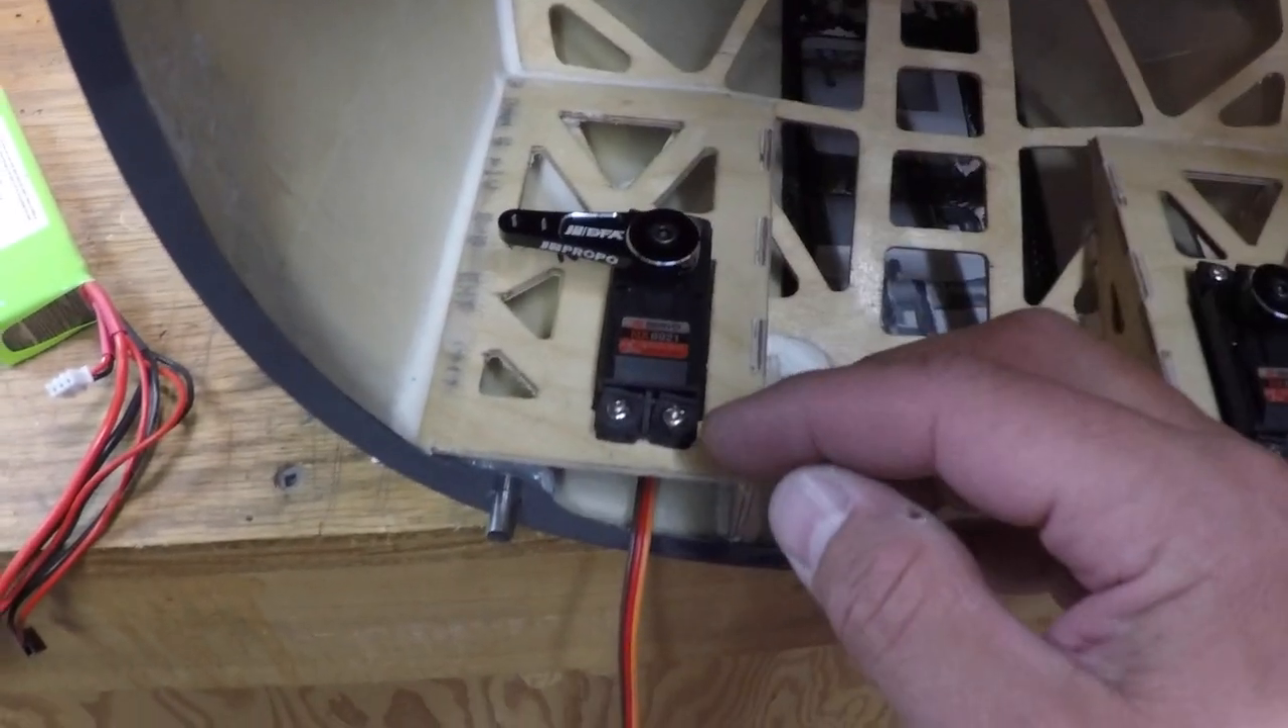All right guys so servos are installed for the elevators.